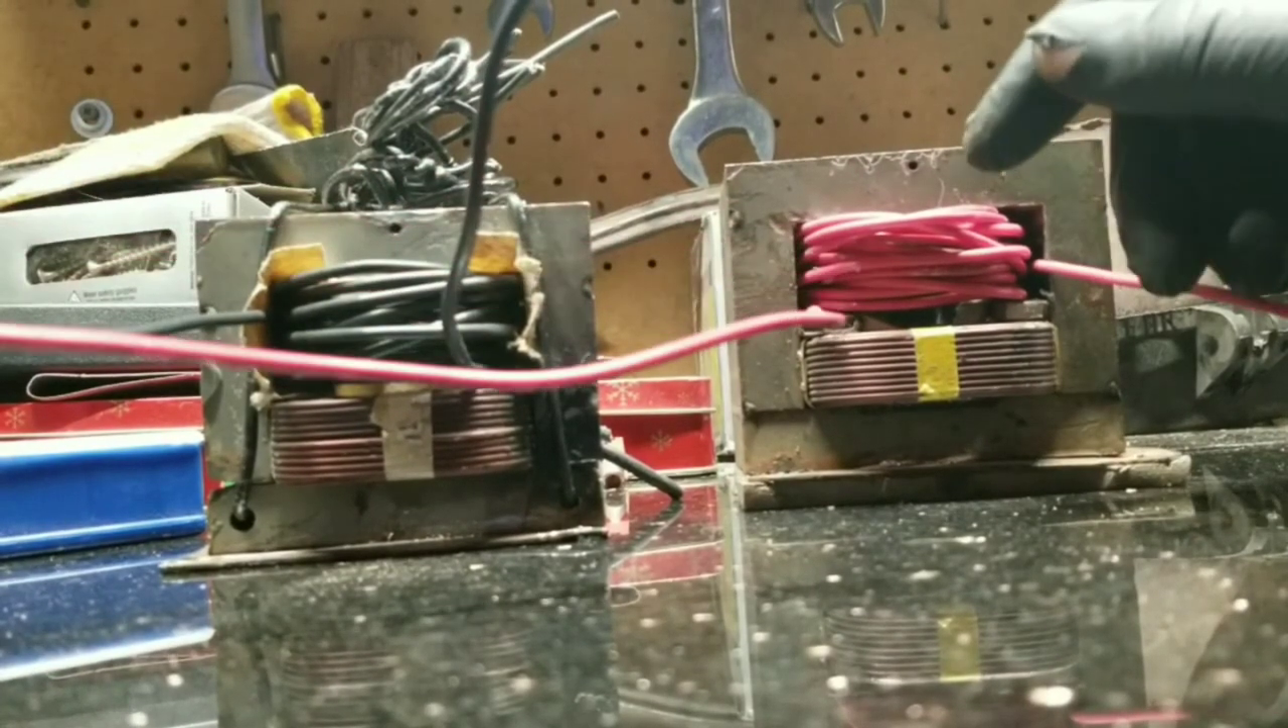All right, we've got the windings in, the coils in.